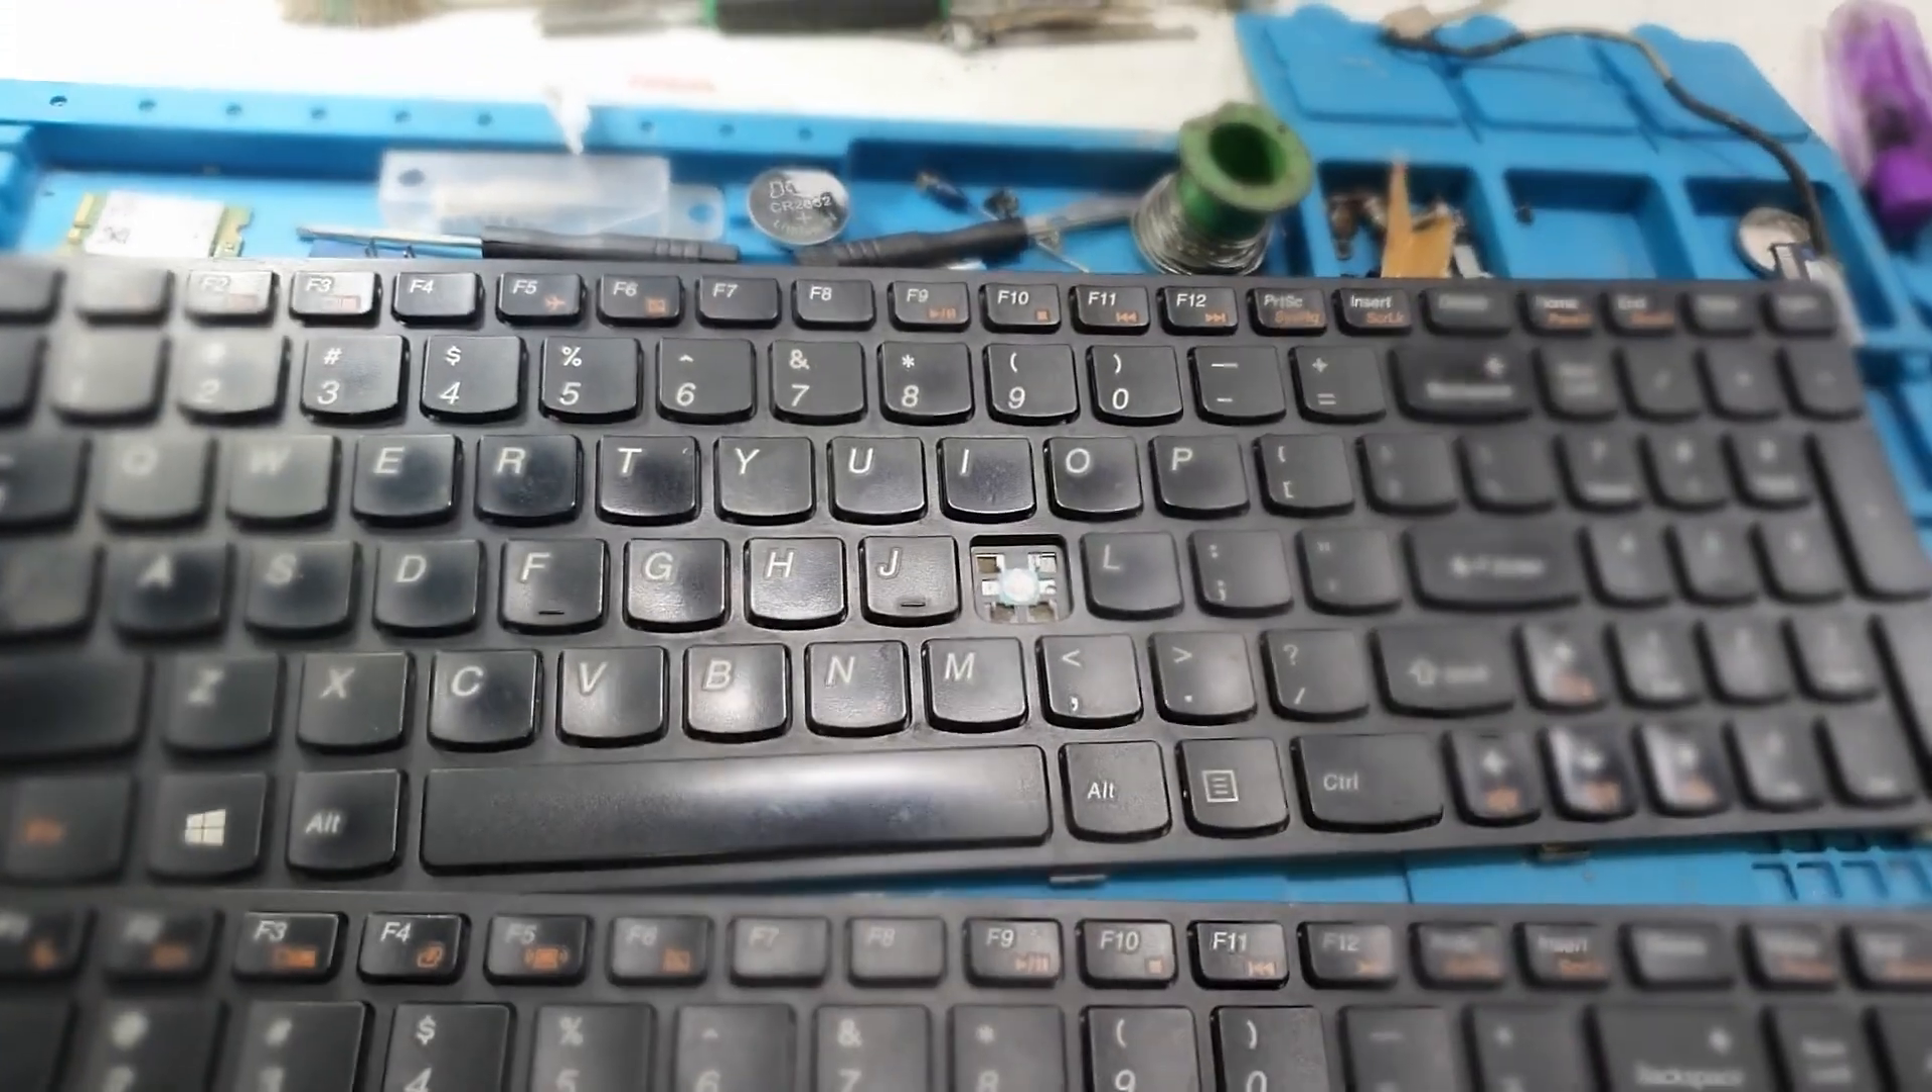So guys we have removed the keyboard and here we have two similar keyboards.